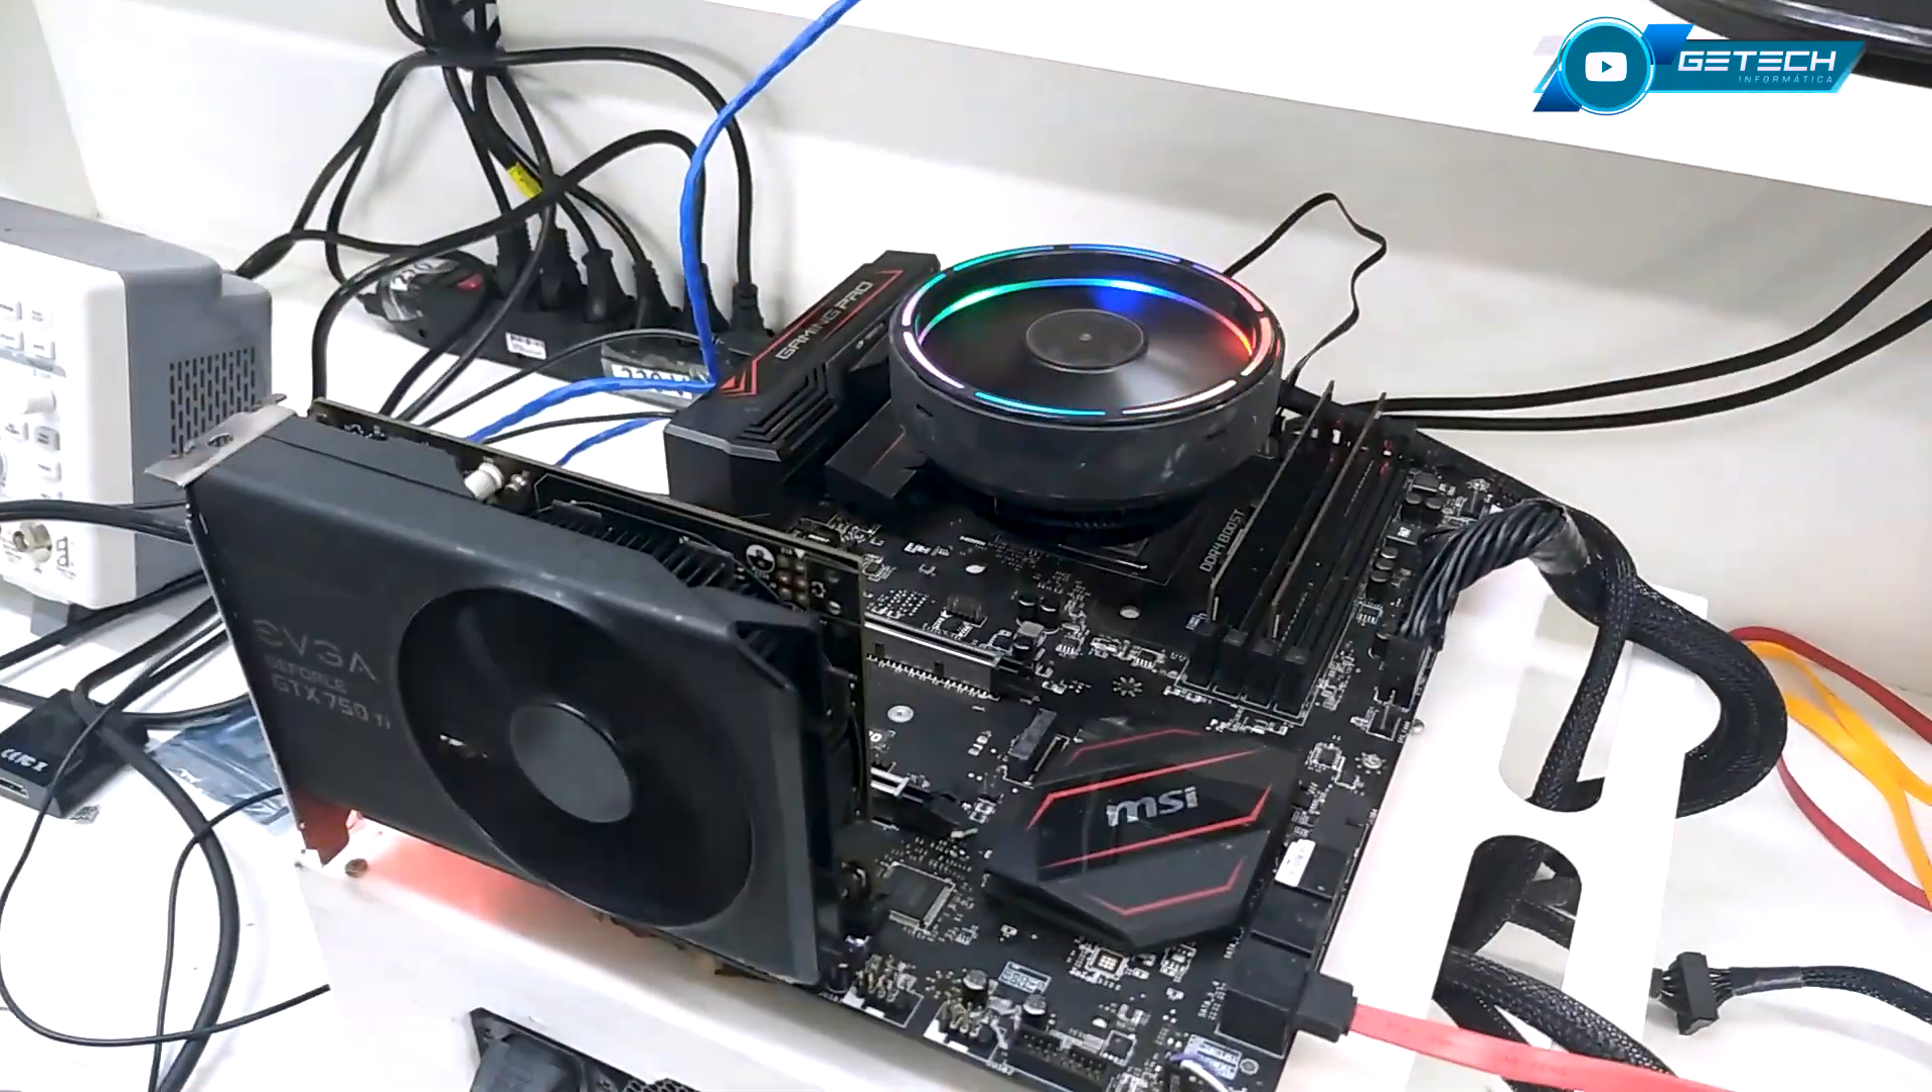Então, já montei o dissipador, tá? Botei a pasta térmica.